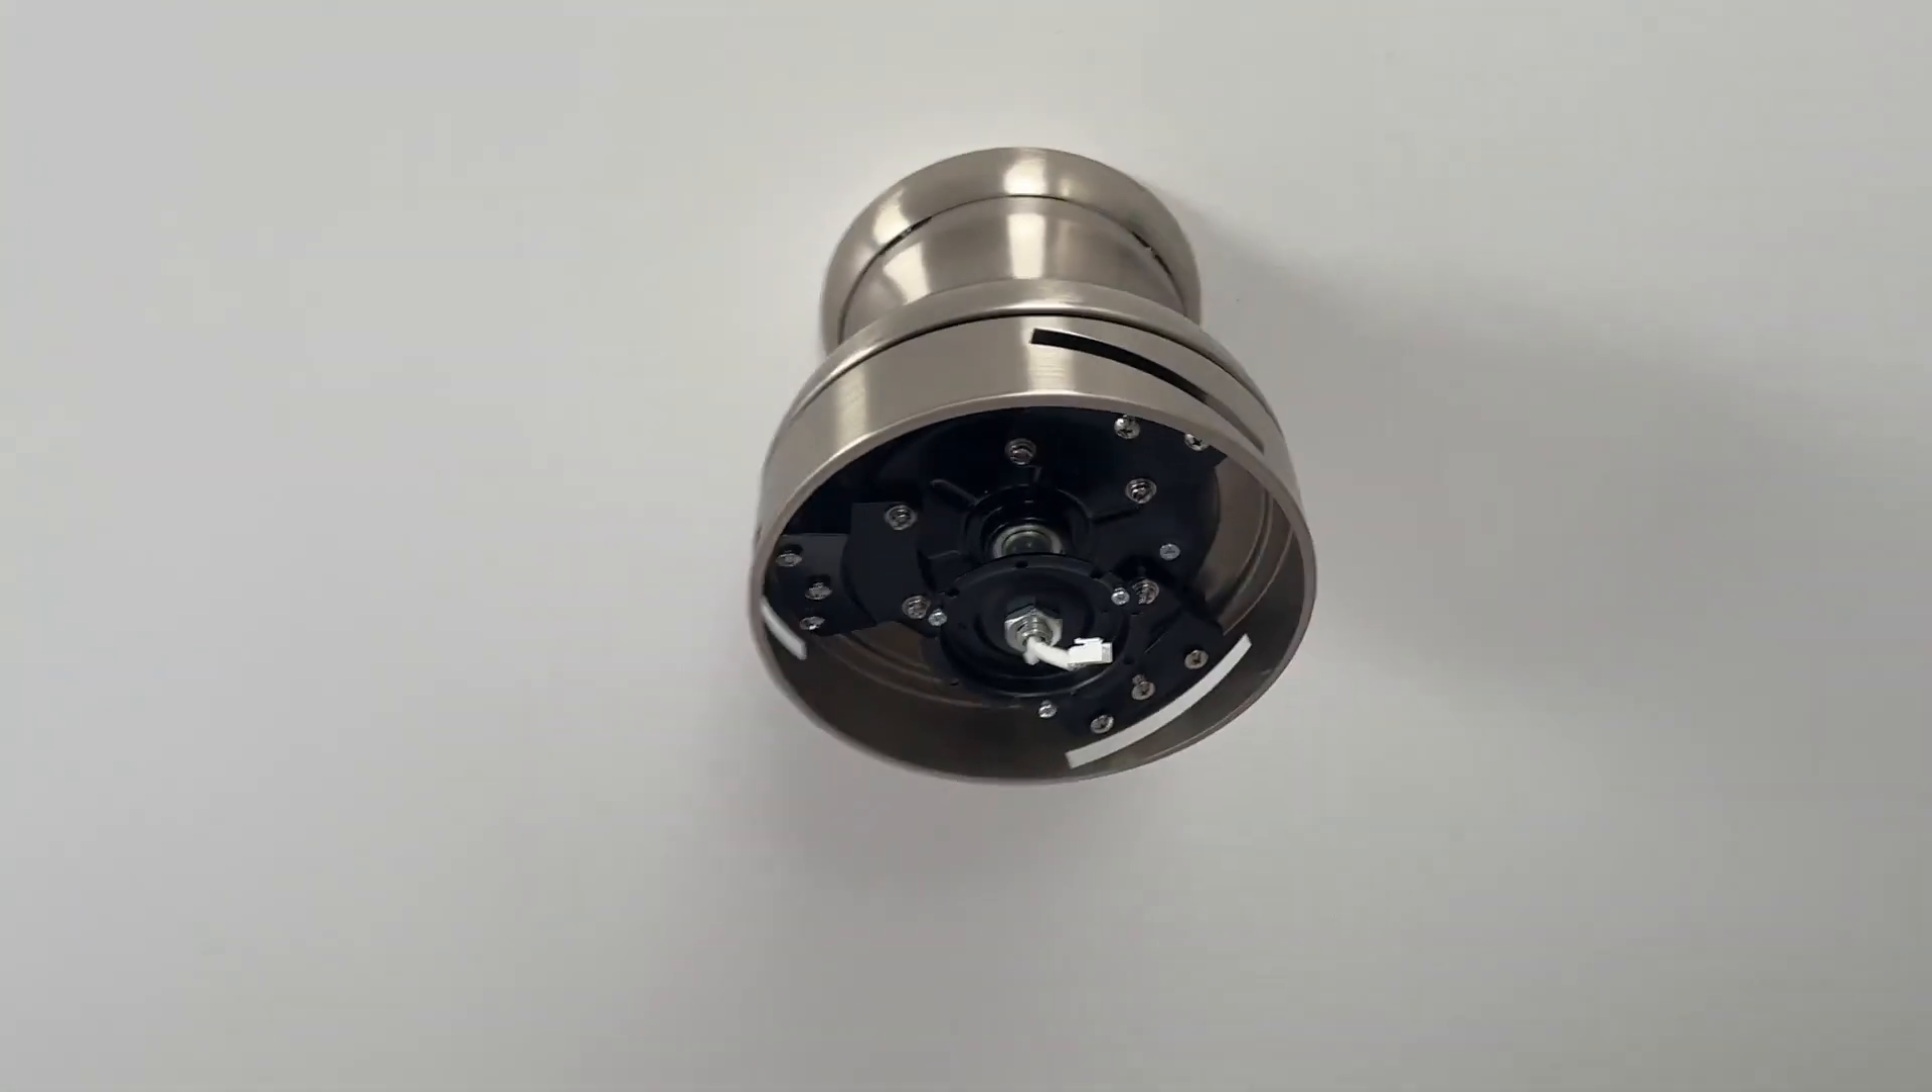We've got one two three four five six seven eight nine screws that we need to remove in order to put the fan blades on.